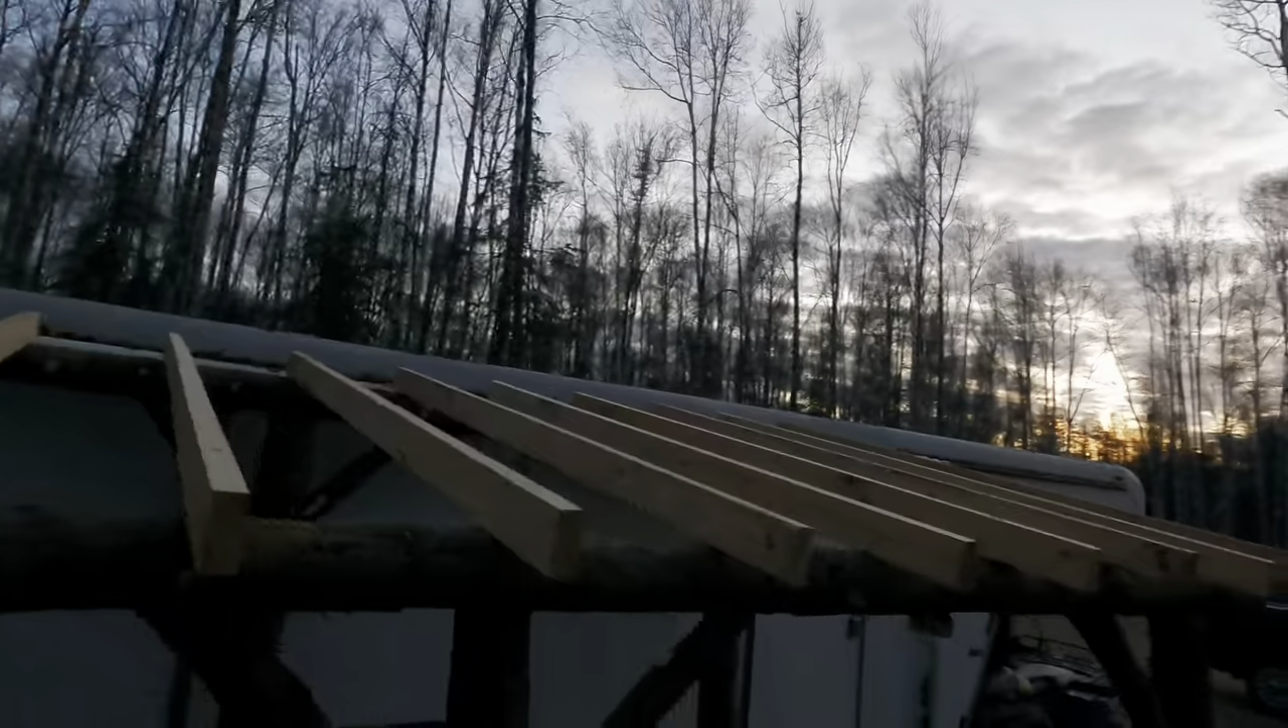We still have to put on the OSB and waterproof it, but got everything else done.